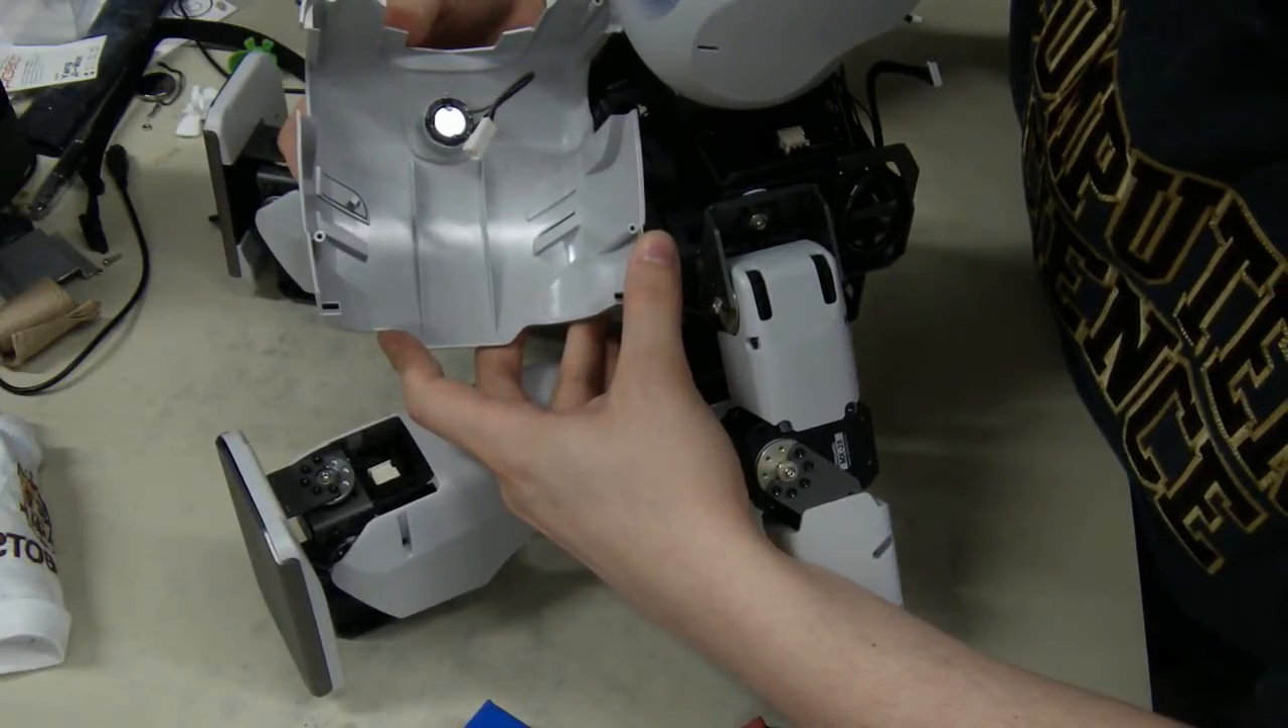The front panel still has the speaker wire.